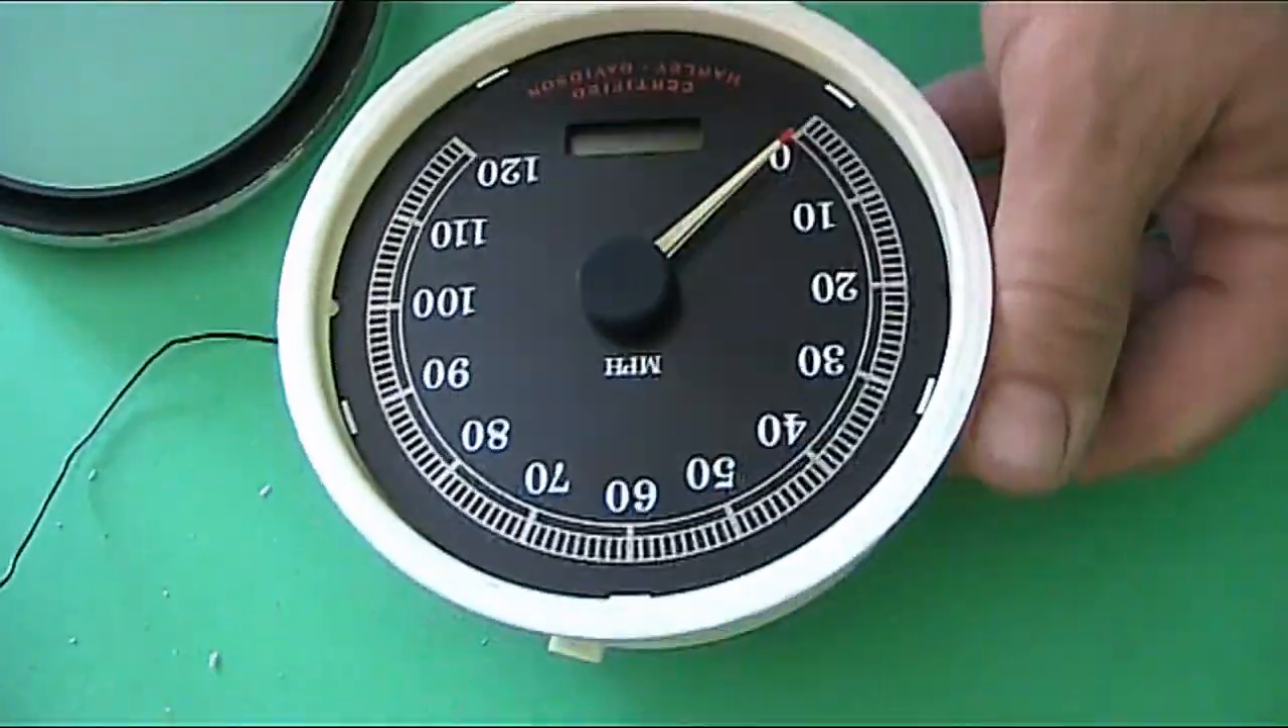Now we've got our speedometer open.